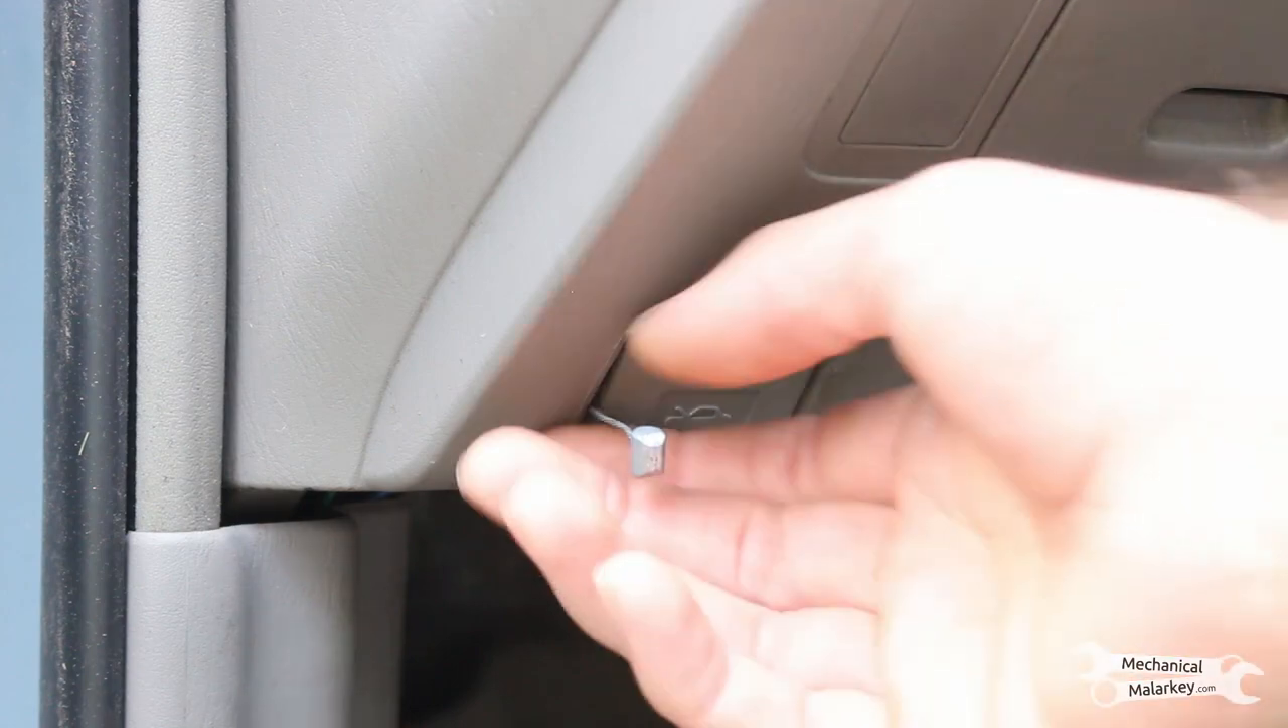The hood release cable on this car has seen some better days. It is no longer attached to the lever that's supposed to open it.